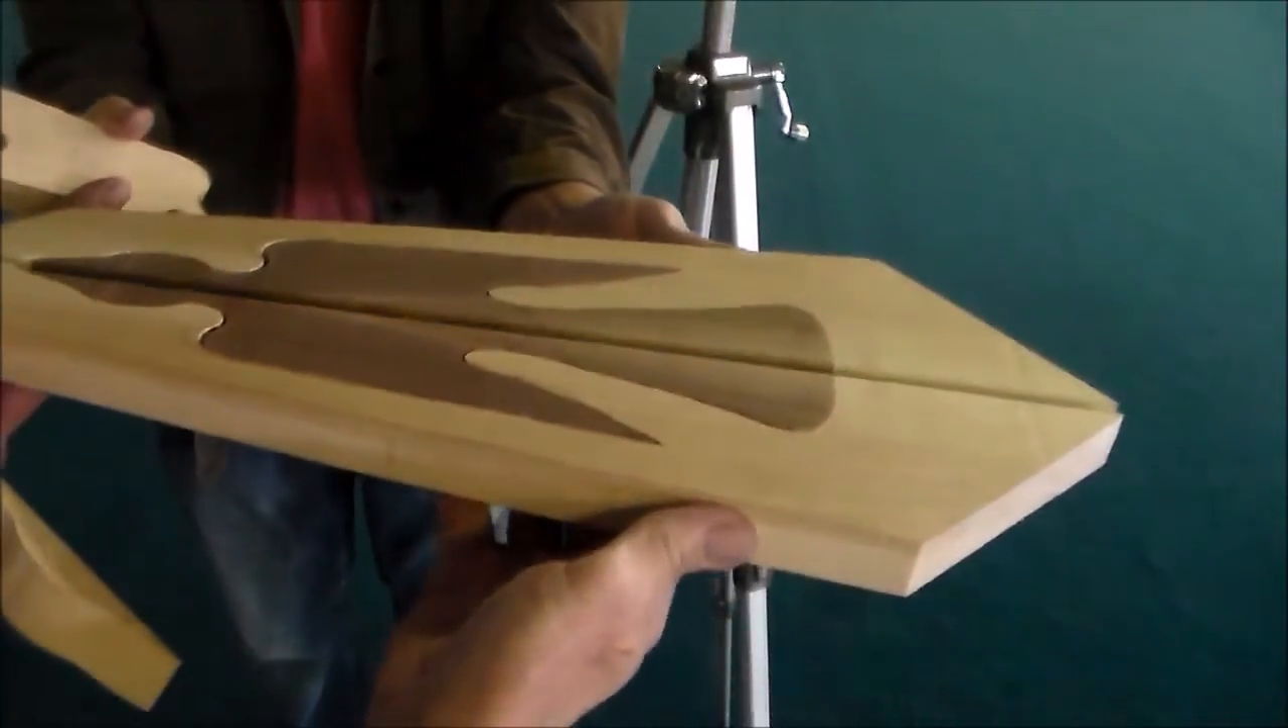And here you can see the contrasting colors and a perfect fit.